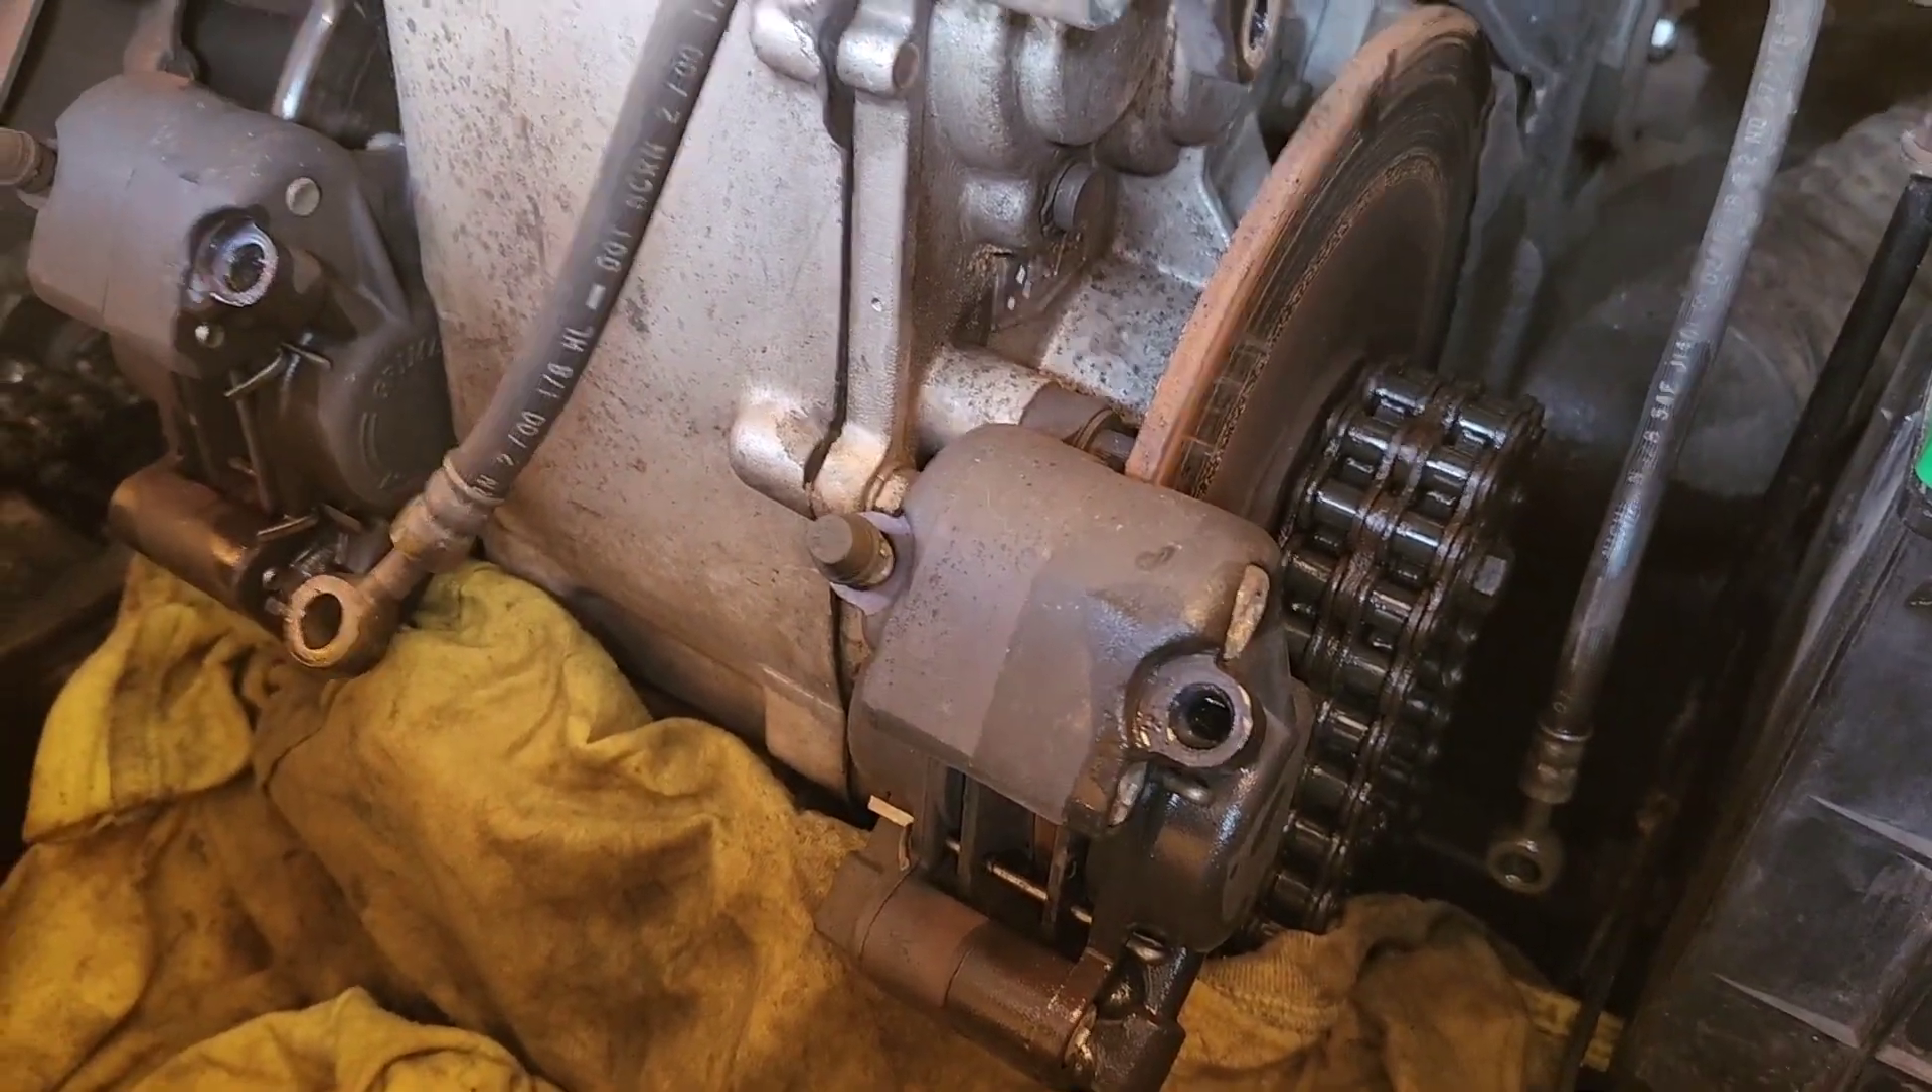So, I went ahead and, uh, disconnected the brake lines, um, down here at the, um, calipers.